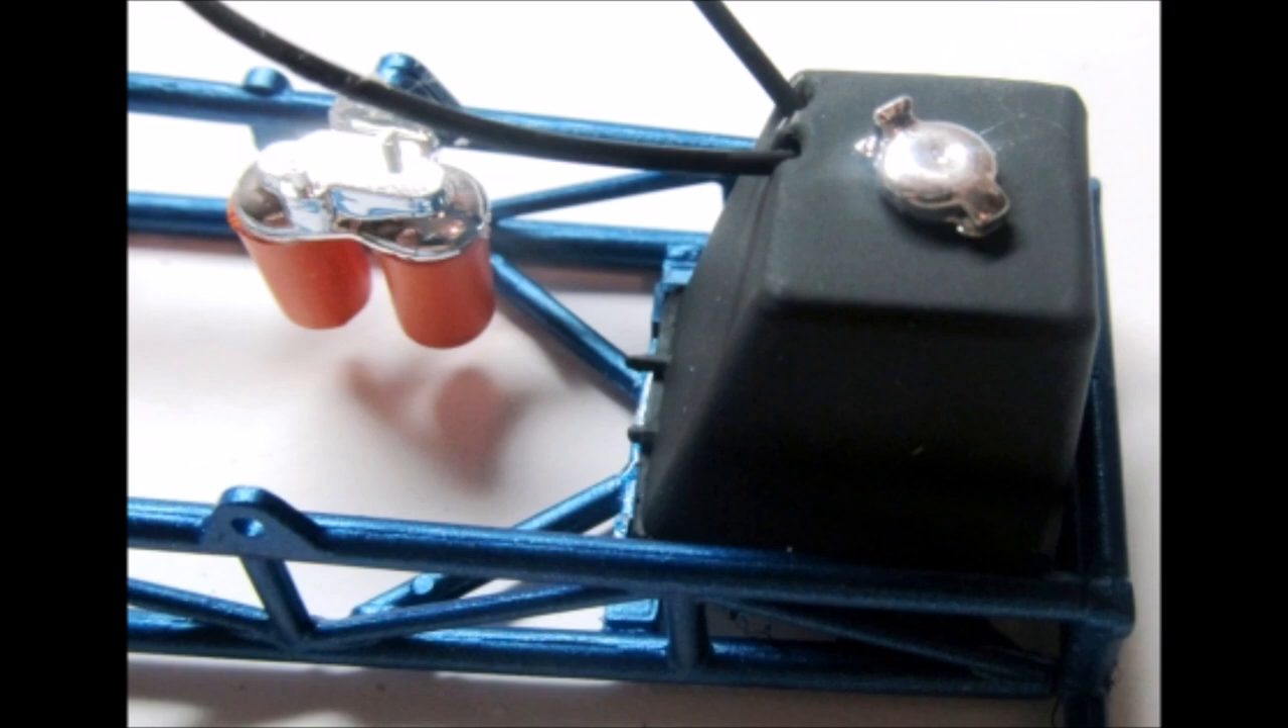Now here you can see the oil filters in place with the fuel cell, and the hose that's routed through there.